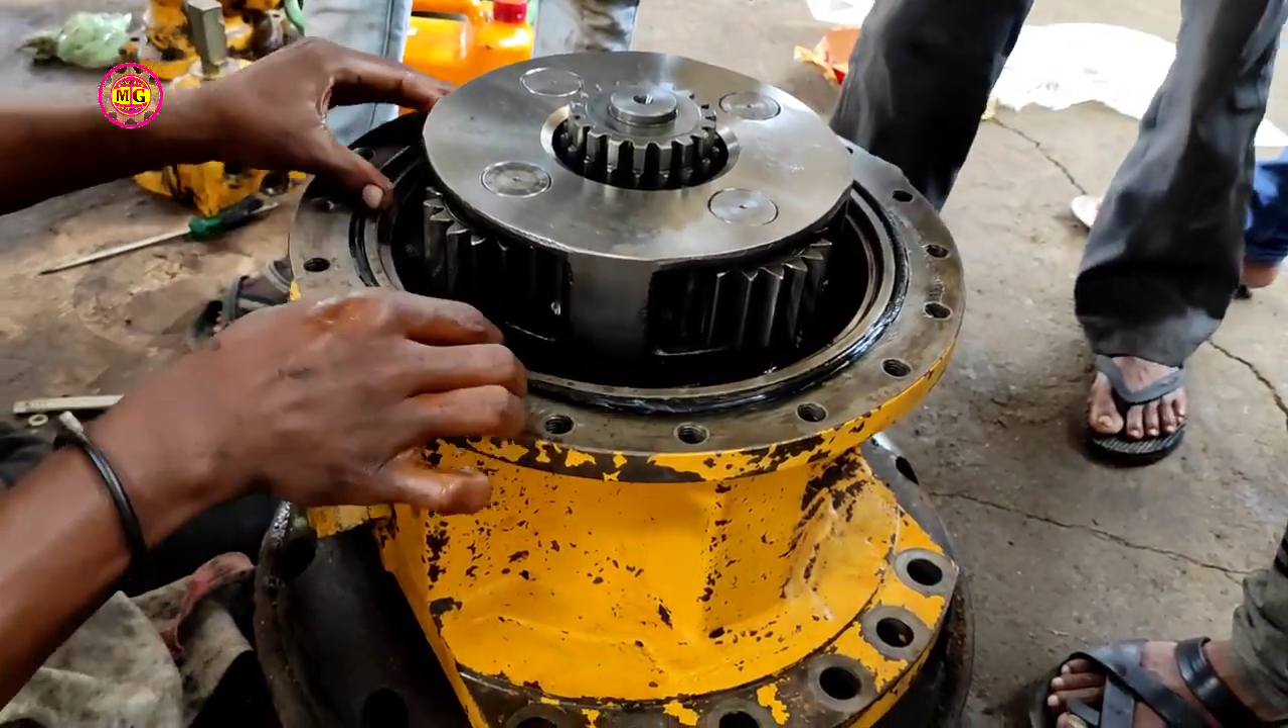हमने प्लाइनेटरी केरियर को फिट कर दिया है।